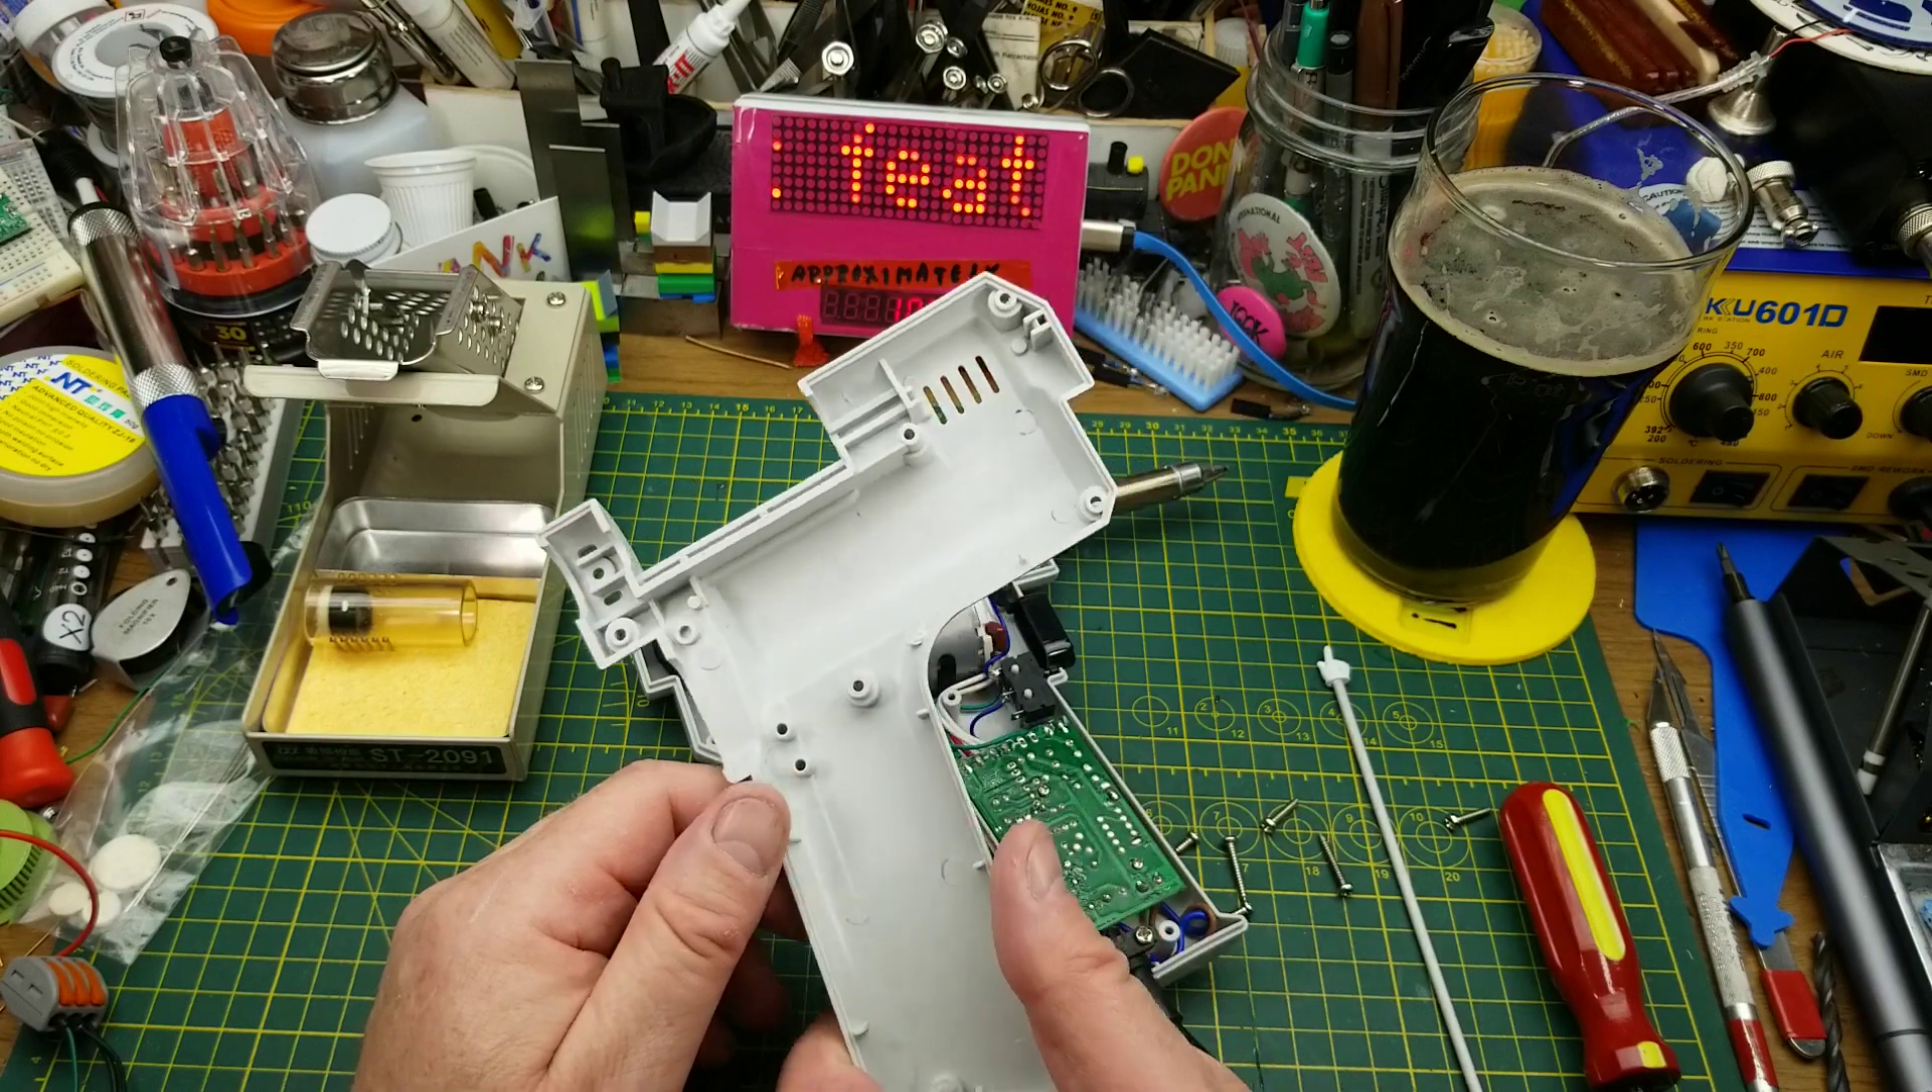Okay okay there is all the screws out.